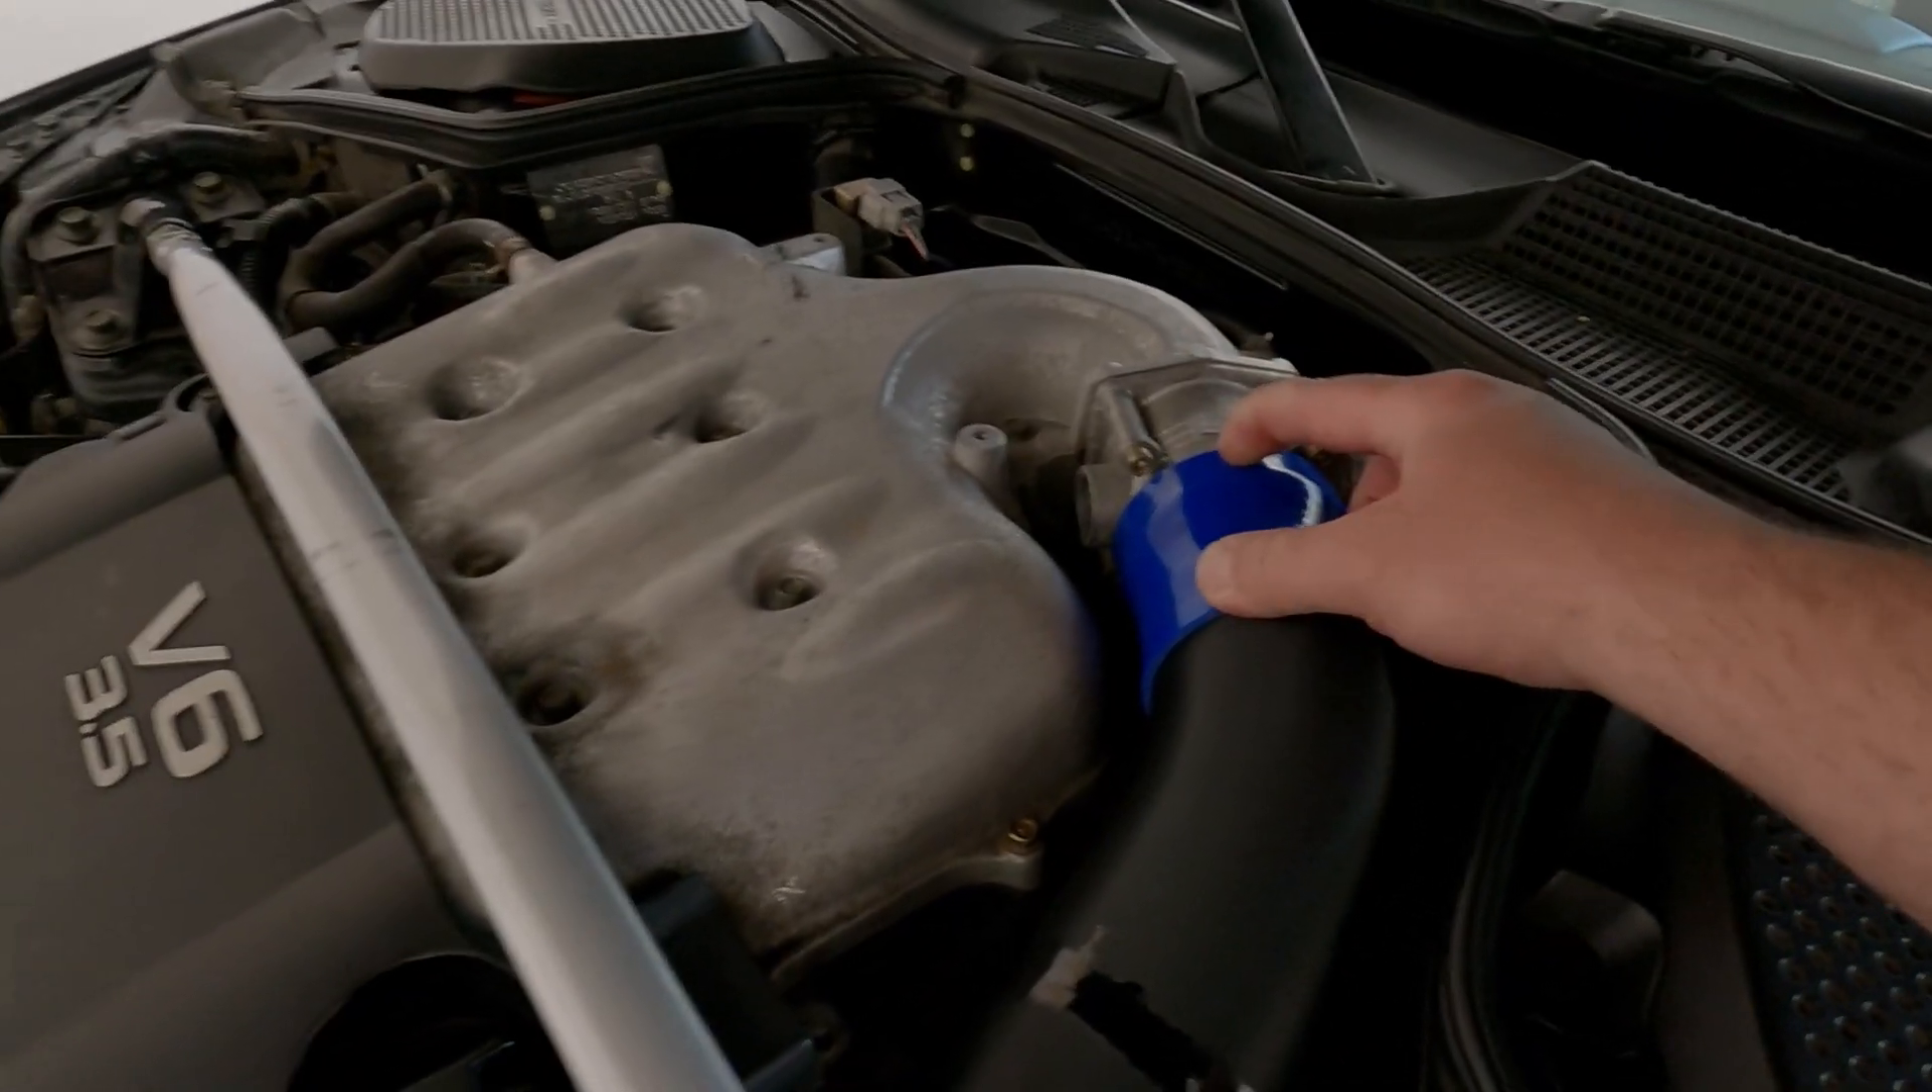I do not have clamps on the coupler right now so it is loose but it is very very snug.